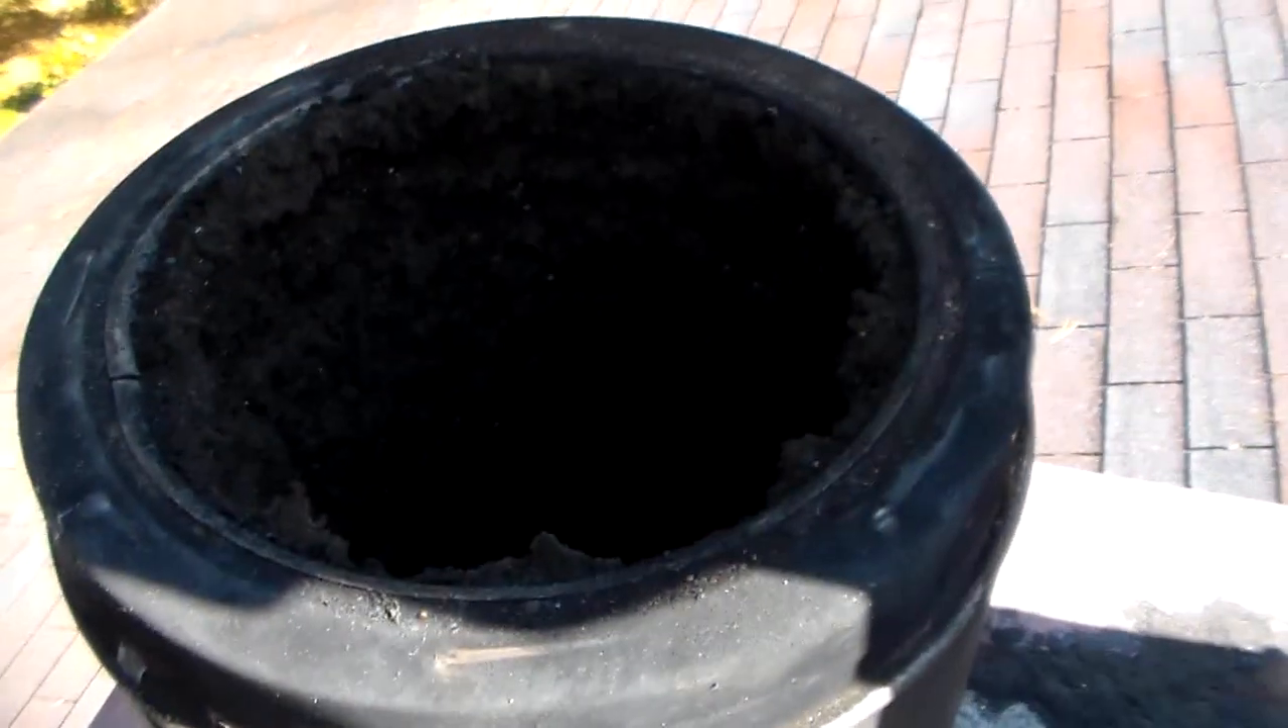We've got the rain cap removed from the chimney here.